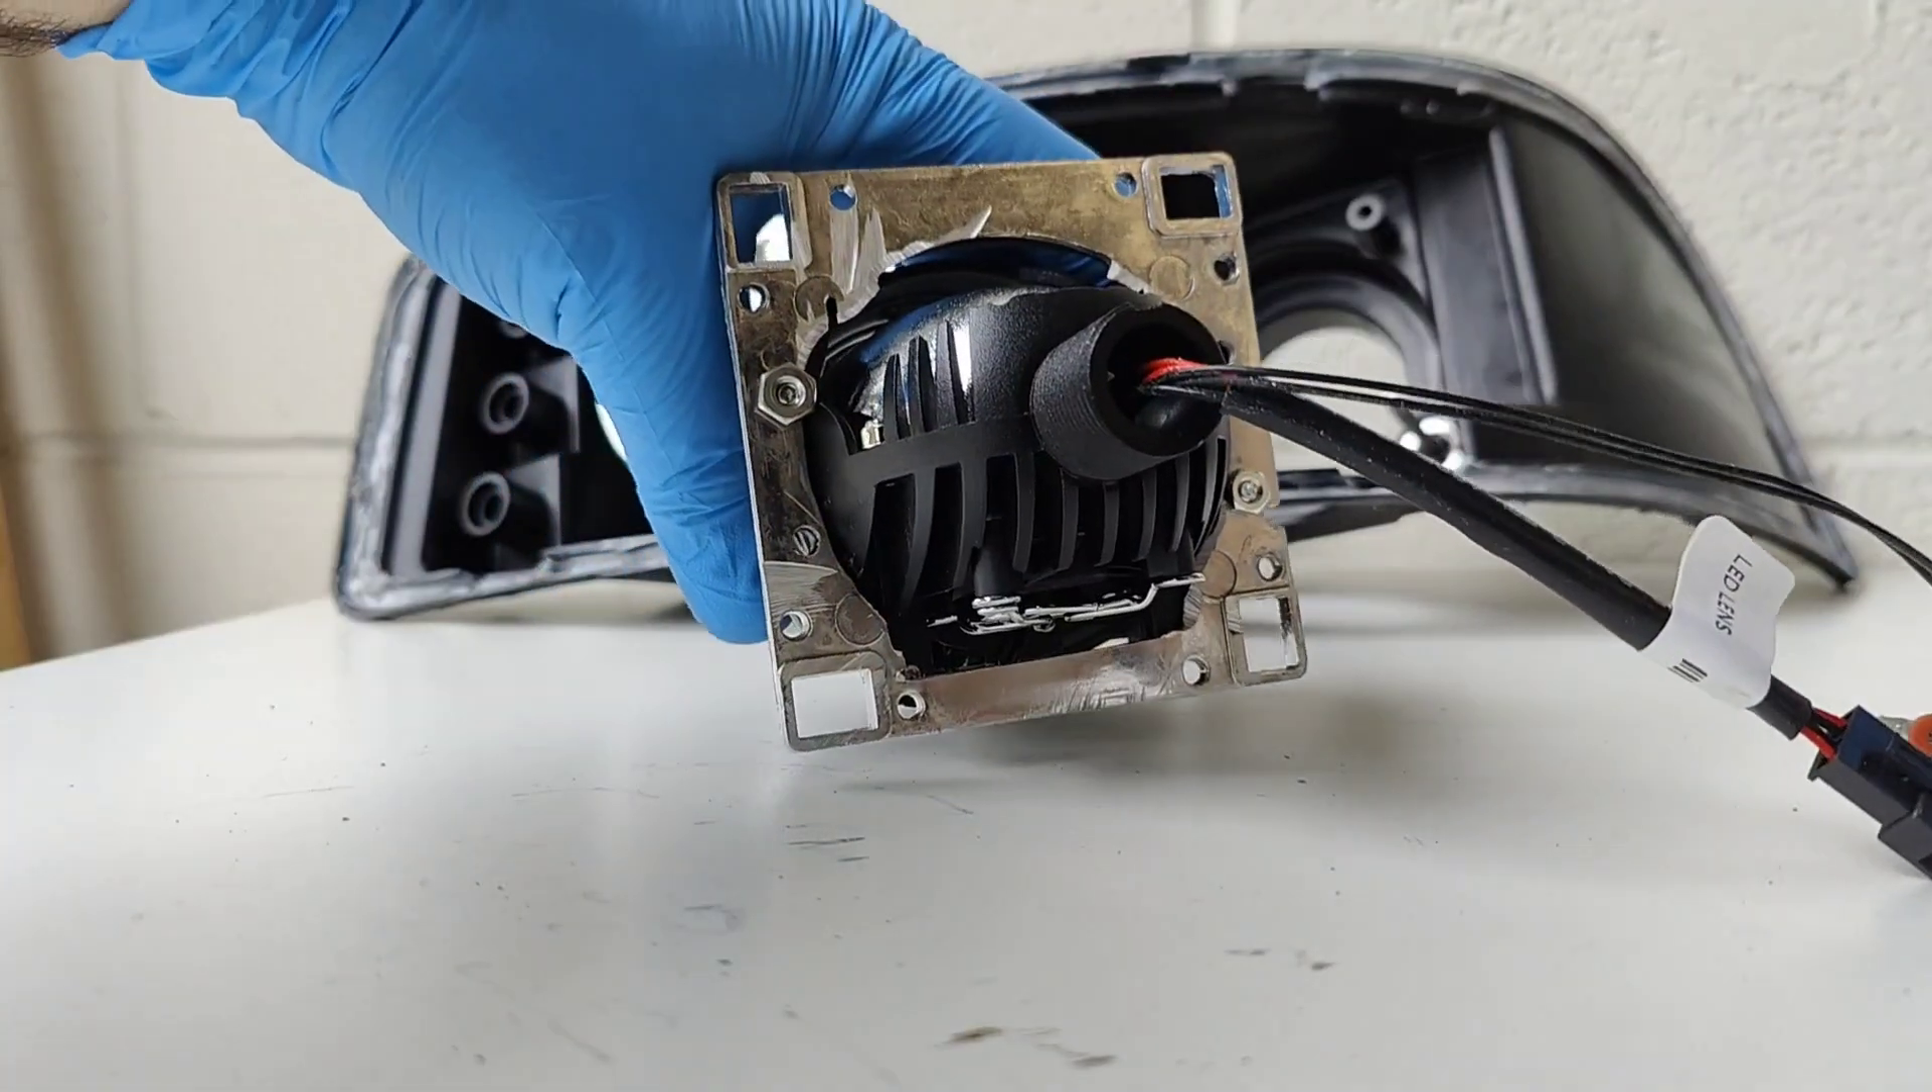We have successfully mounted the e1 projector to the old projector body but using just the bracket.